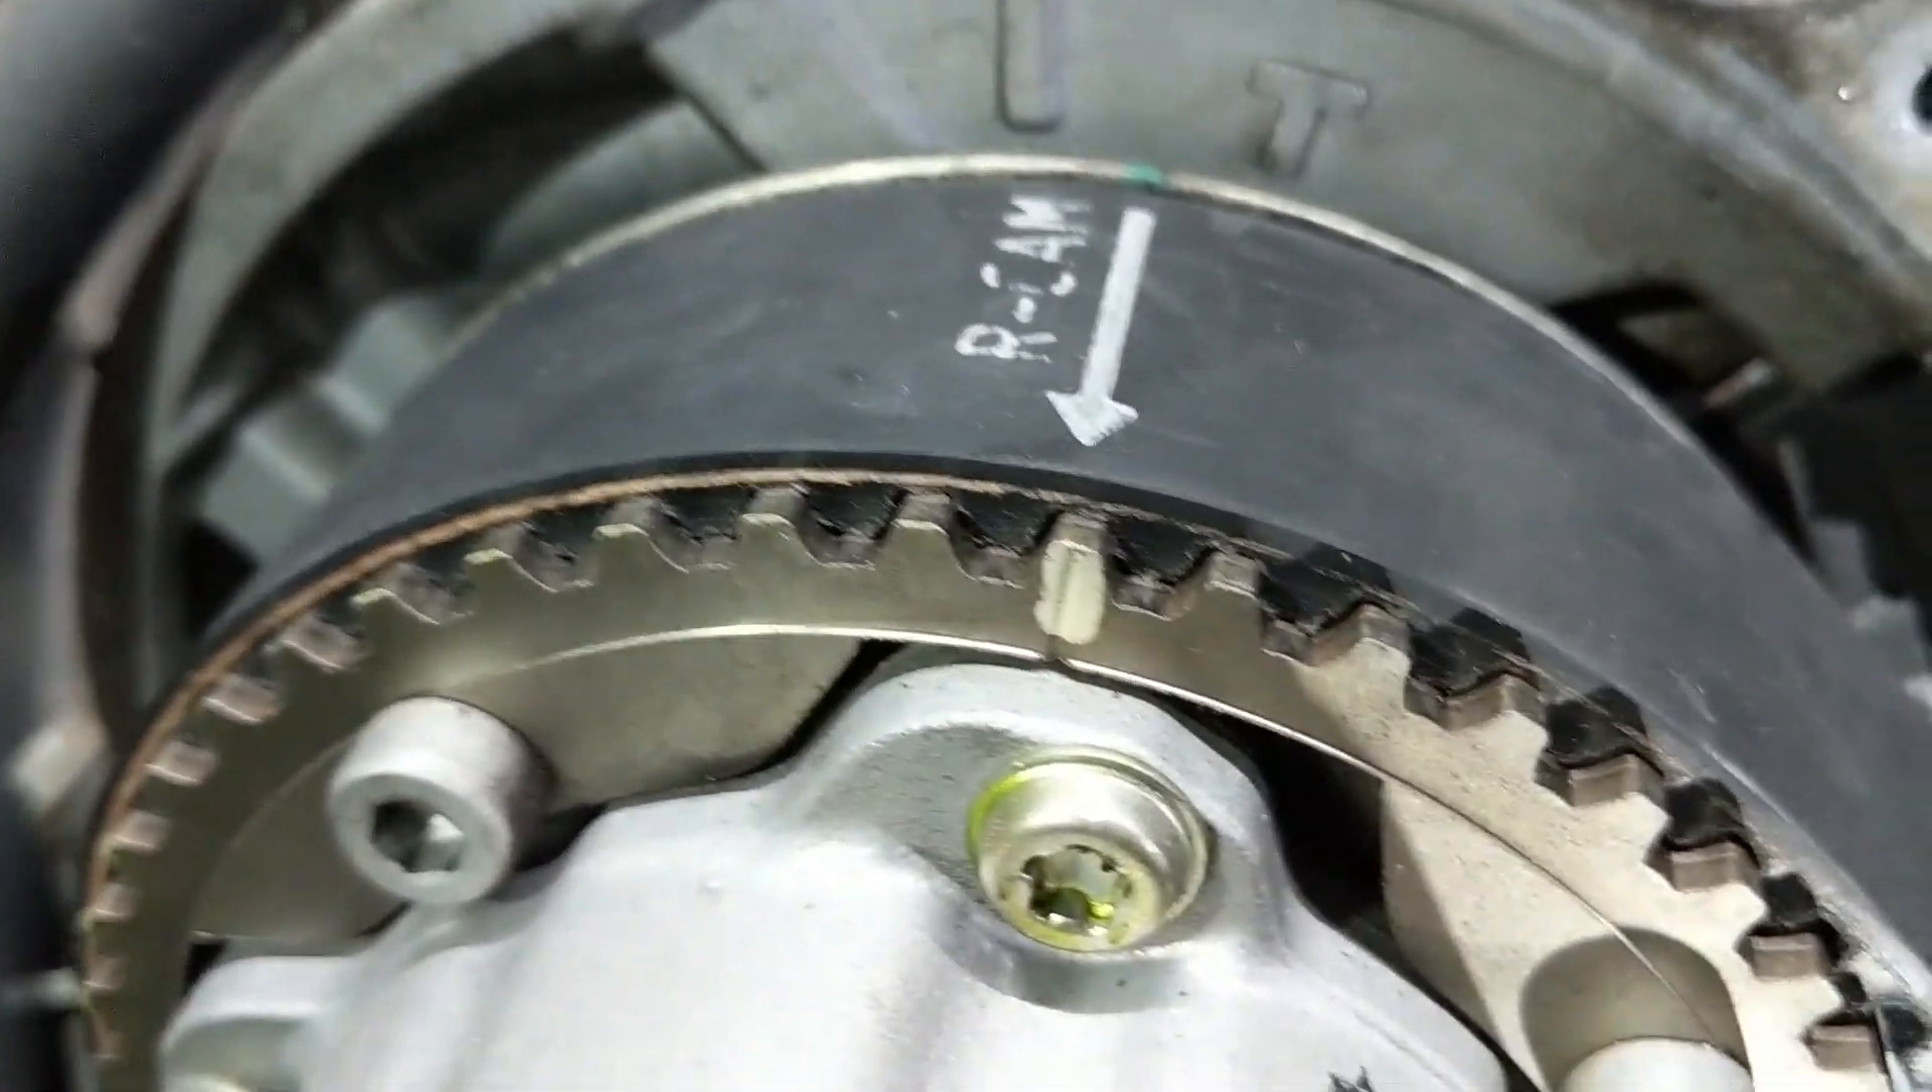So you can see the arrow there does match up with the mark on the back of the pulley.